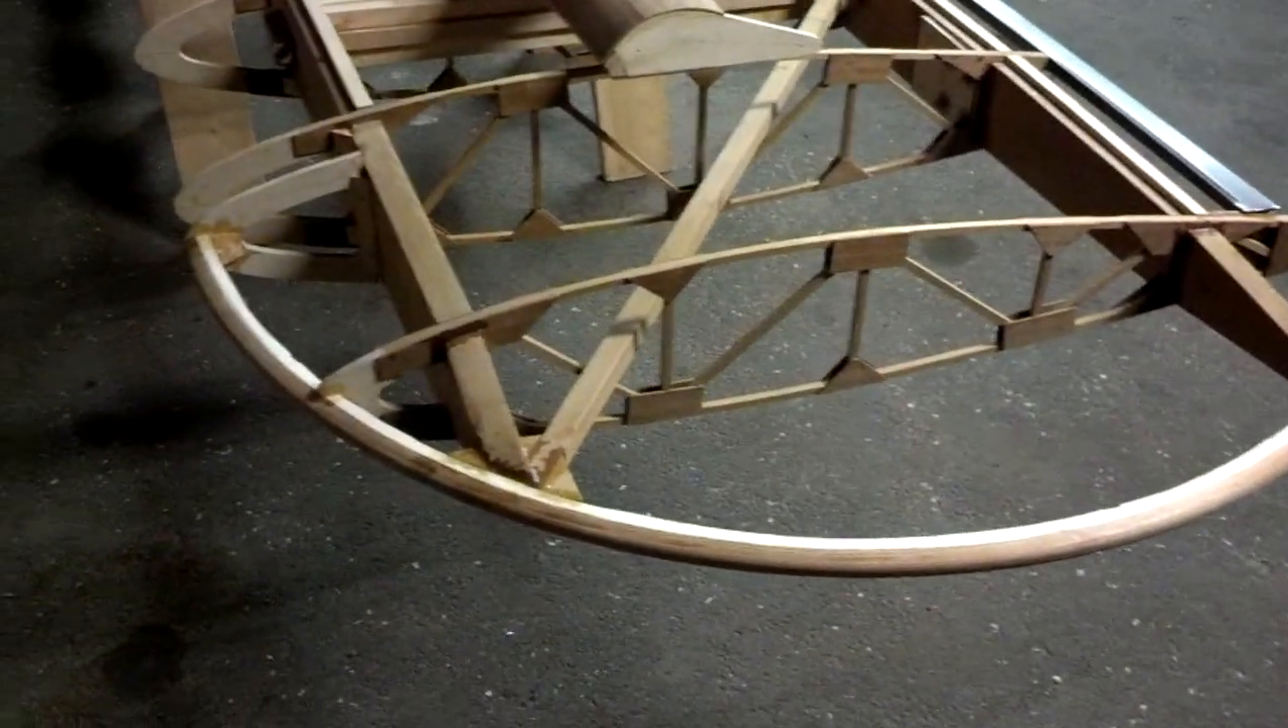This is the left wingtip bow installed on this wing.